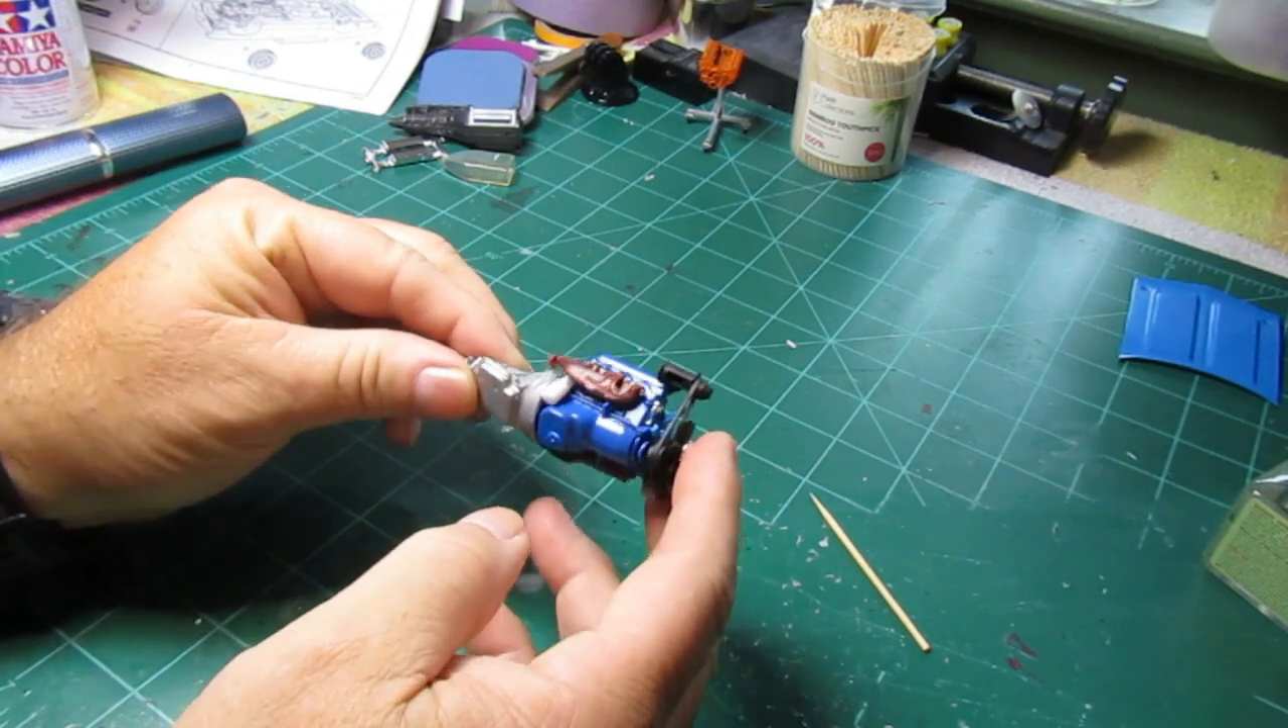So I've managed to do the engine and the transmission. And it went together really good.